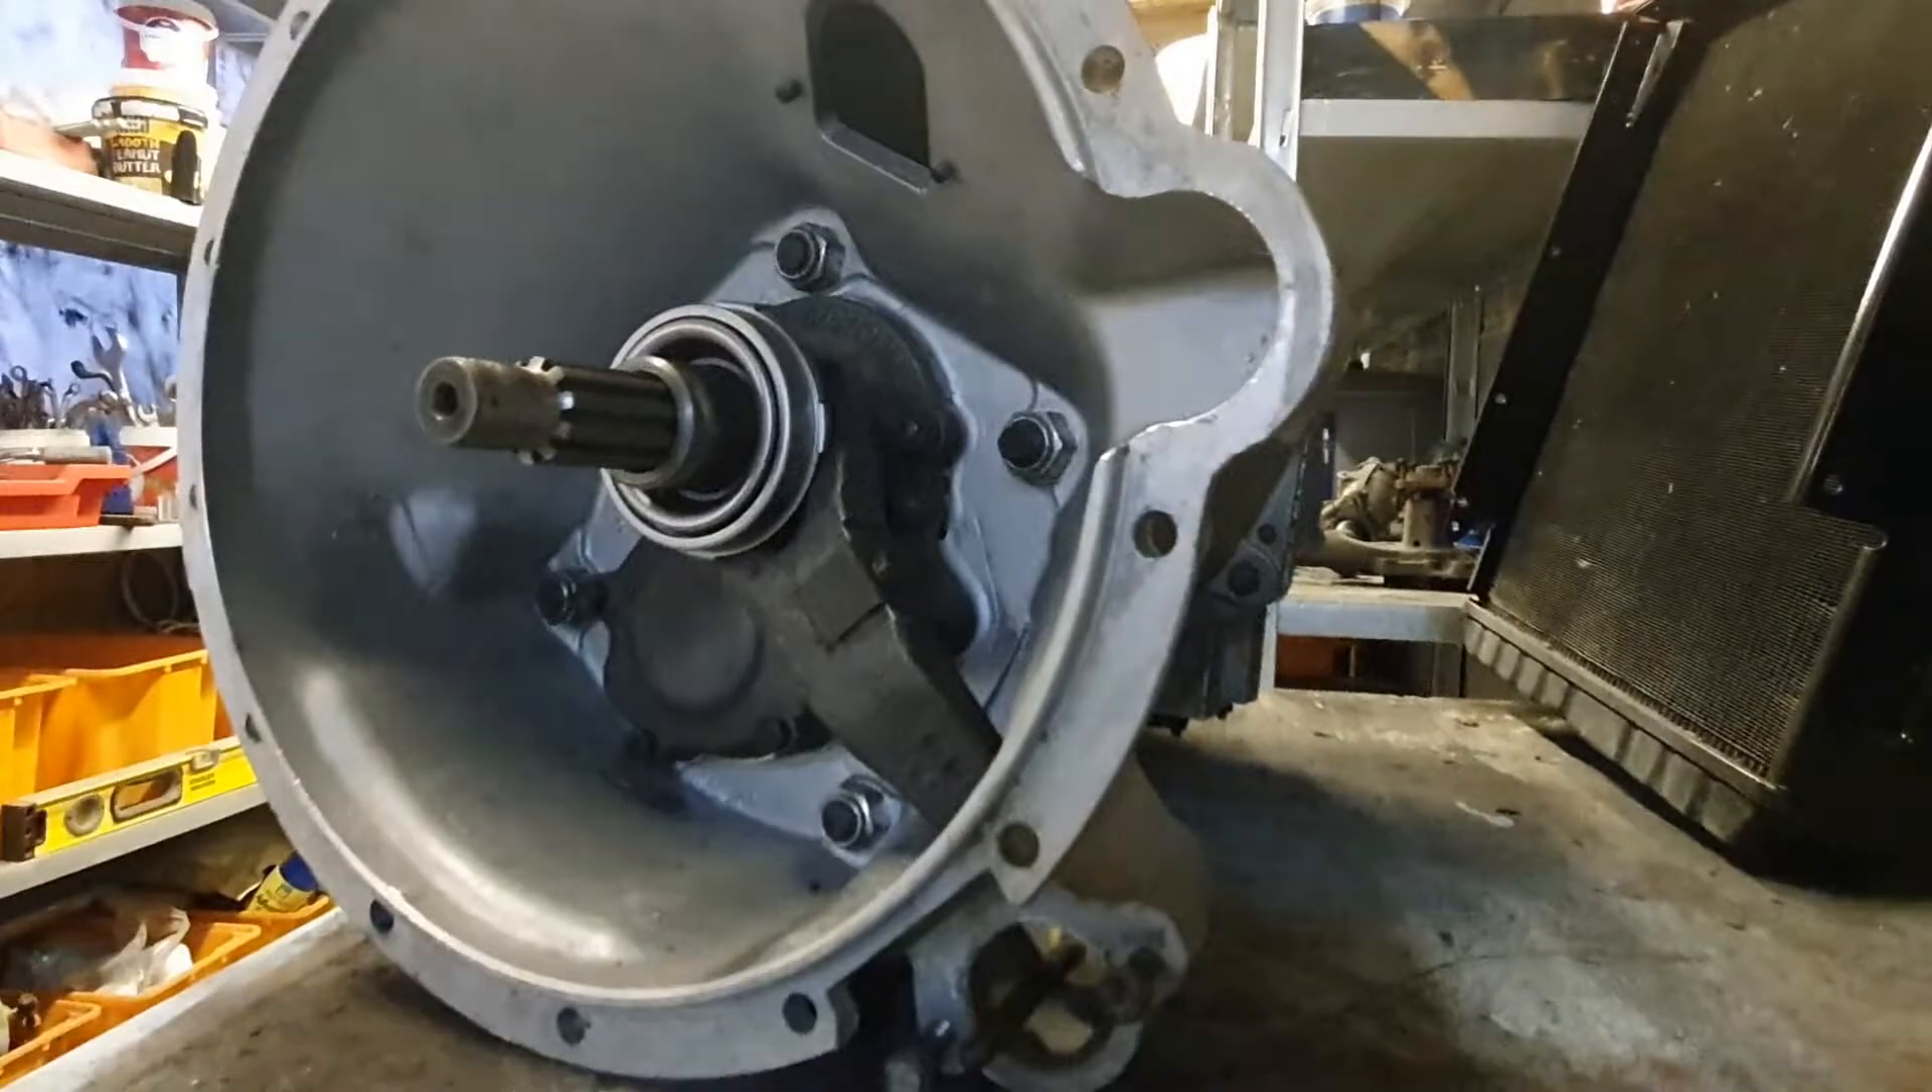That's a new clutch release bearing on there and the first of the mounts.